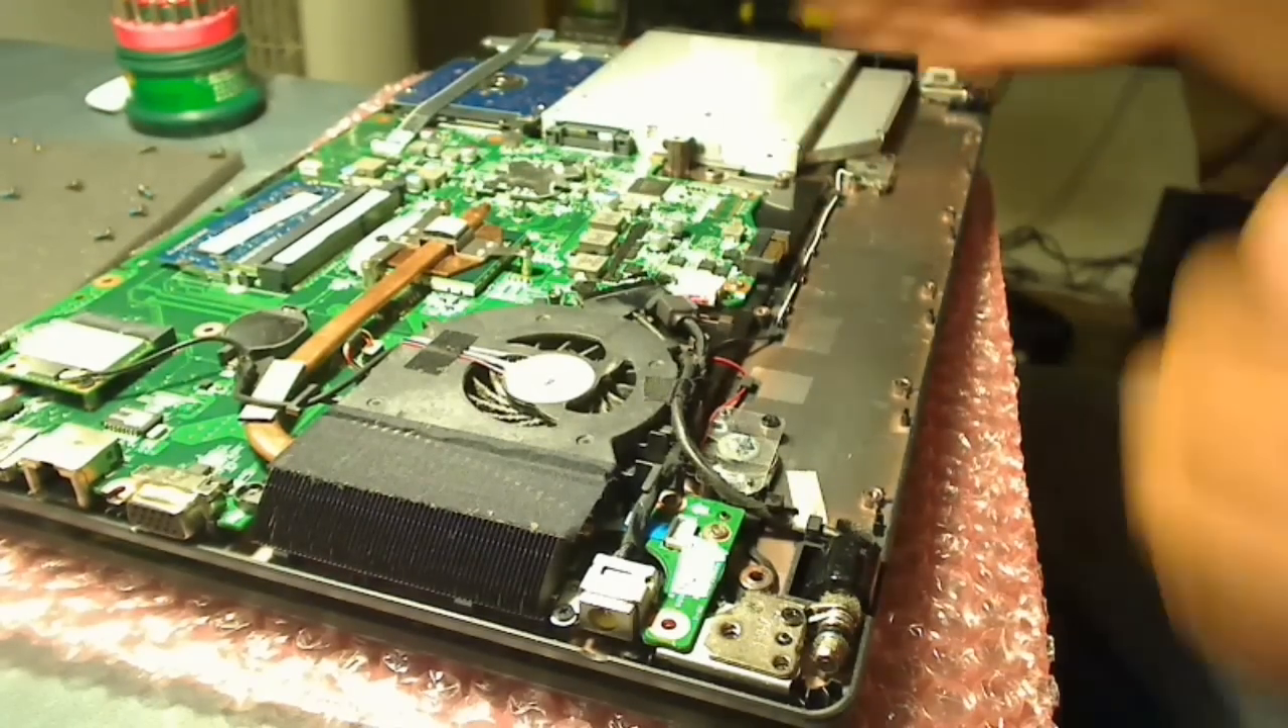The plastic is off and that's the CPU fan.